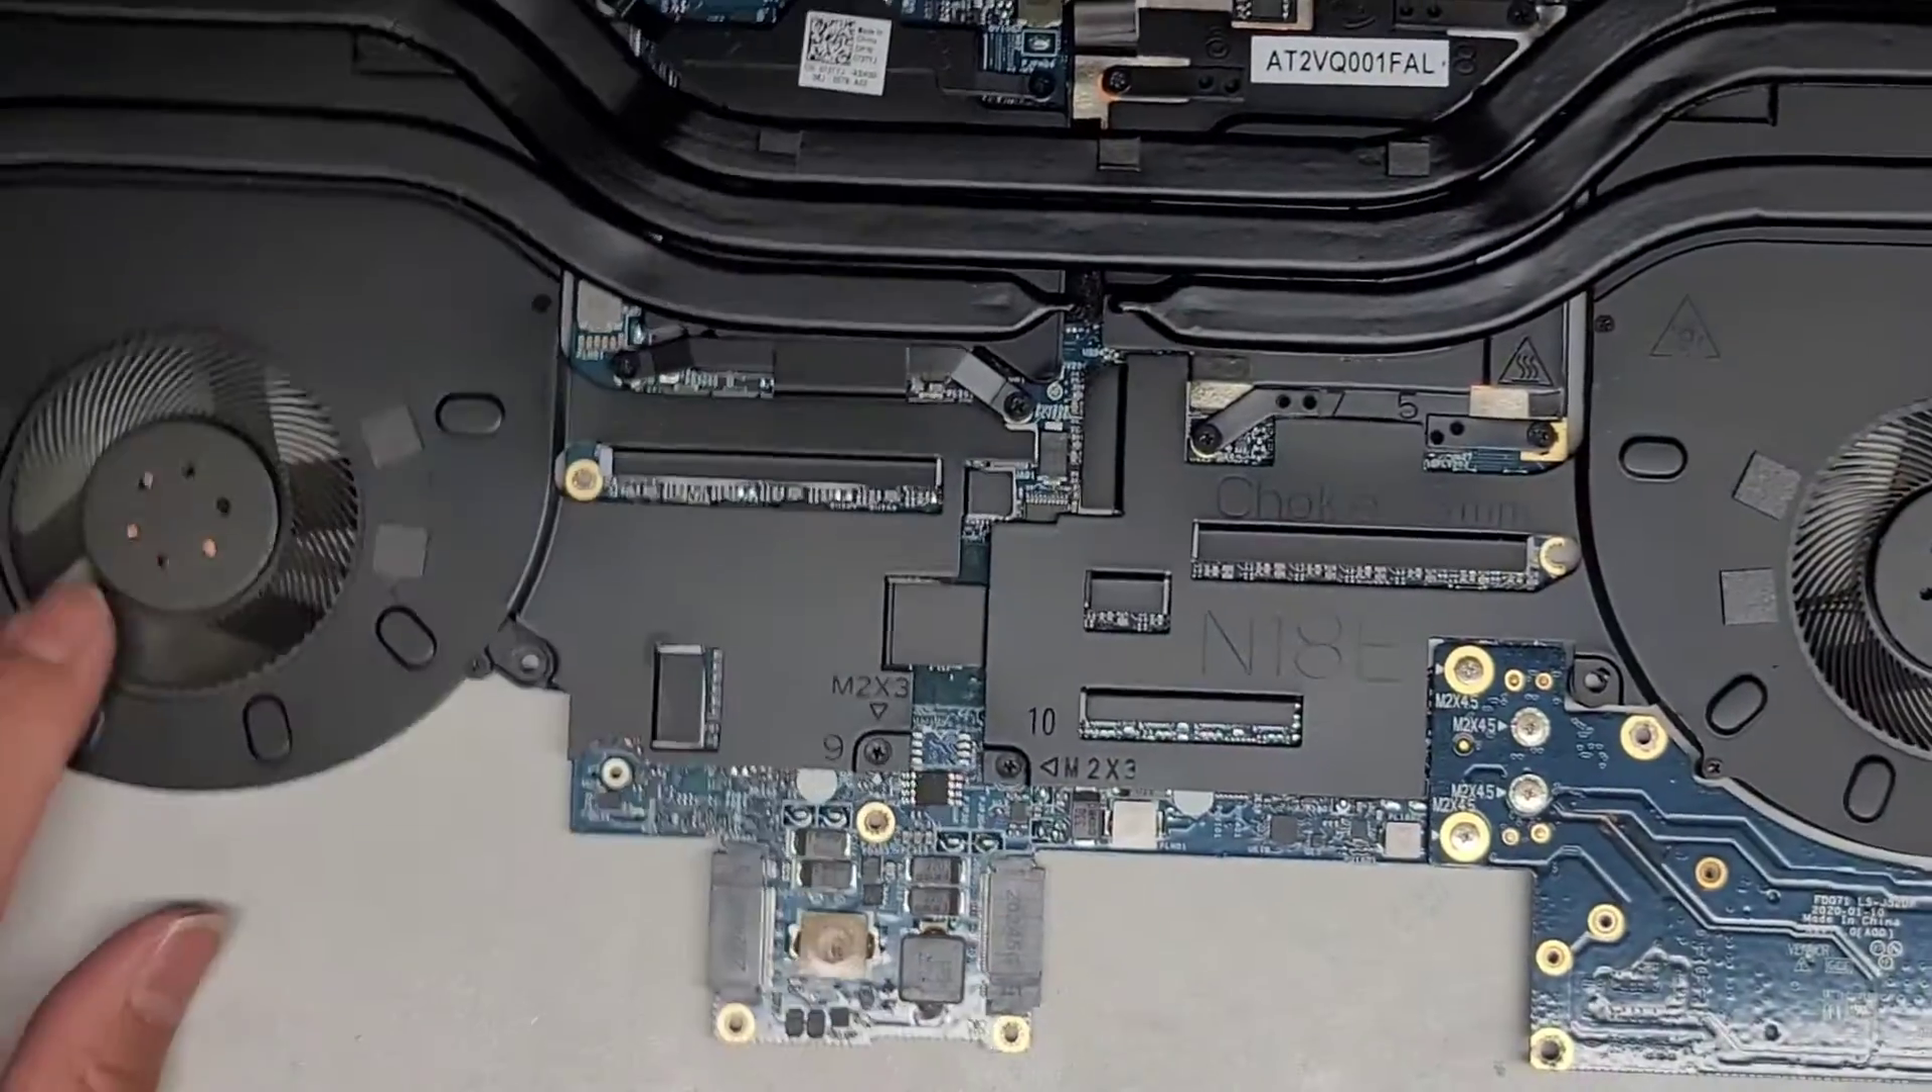There we go, we got the heatsink remounted.